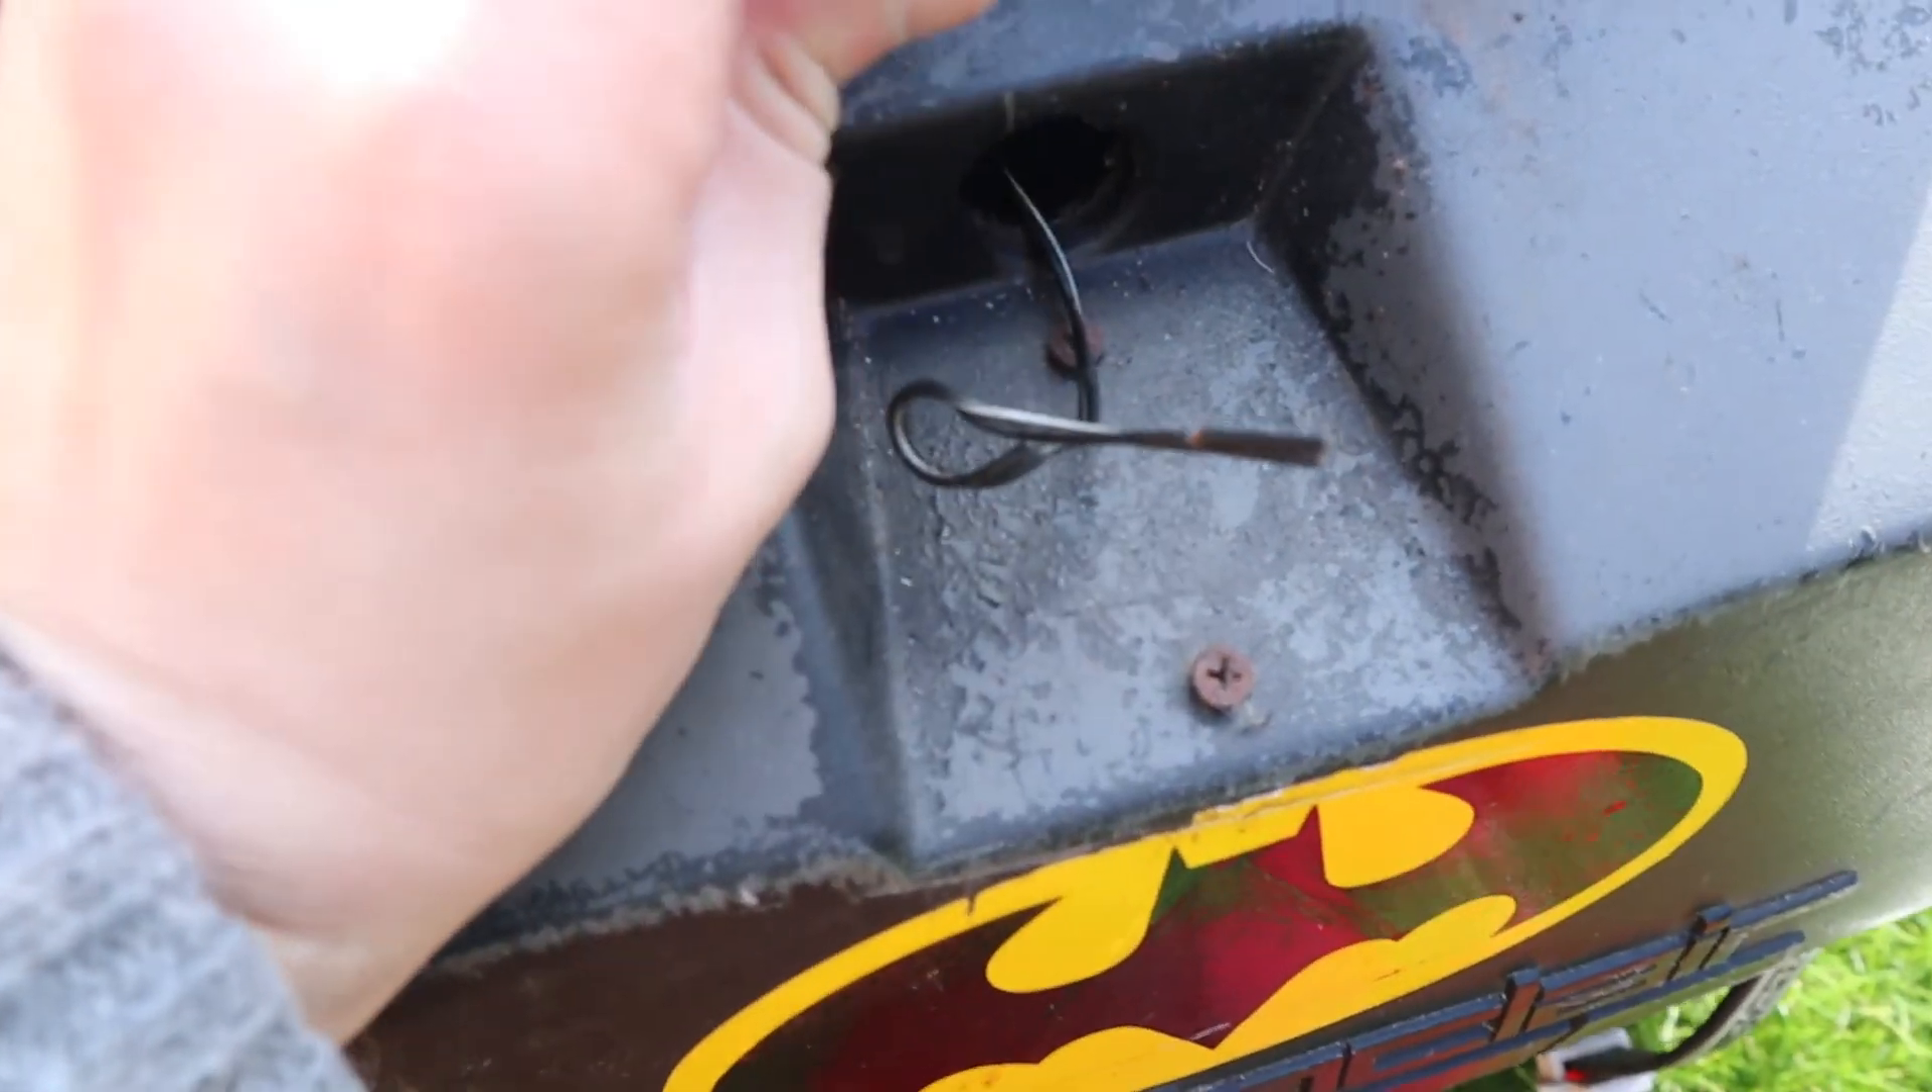That is one rear knackered light off.